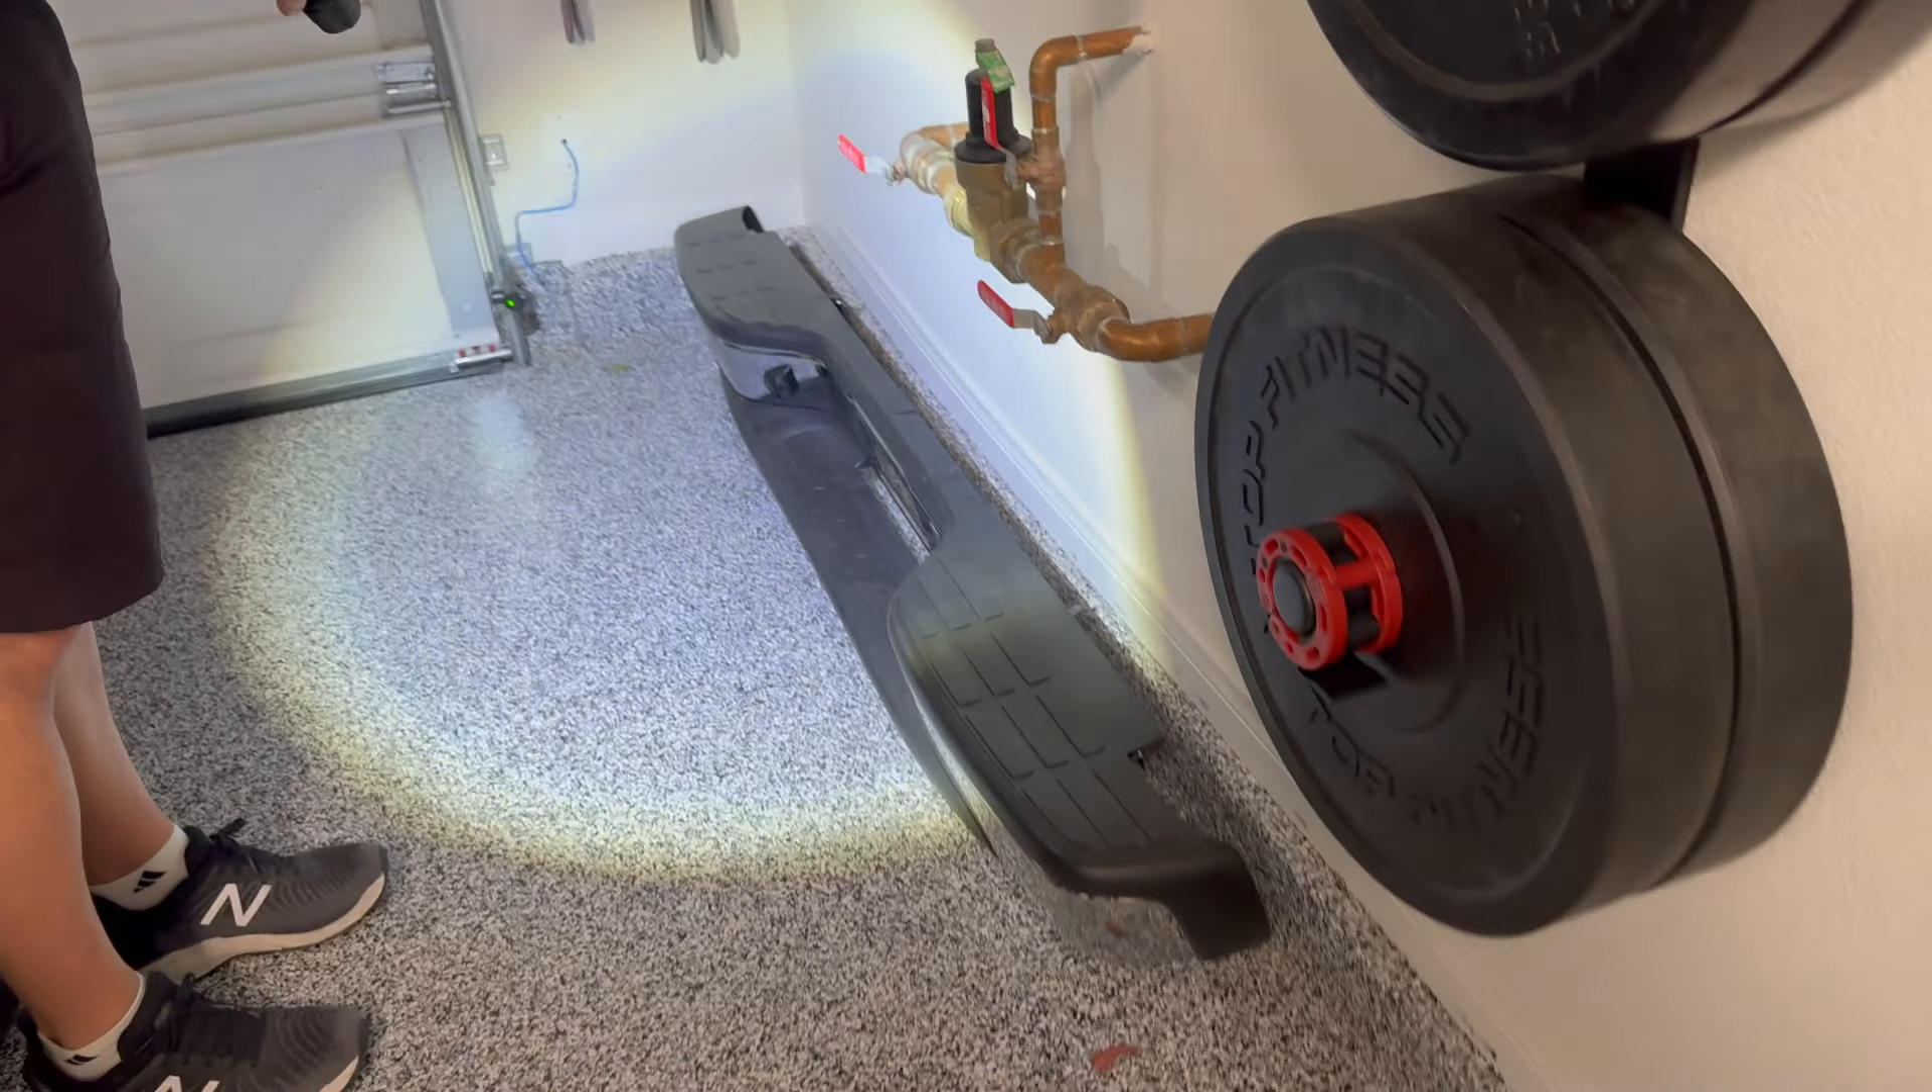Another thing I haven't done yet is put this rear bumper on. I just haven't gotten to it.